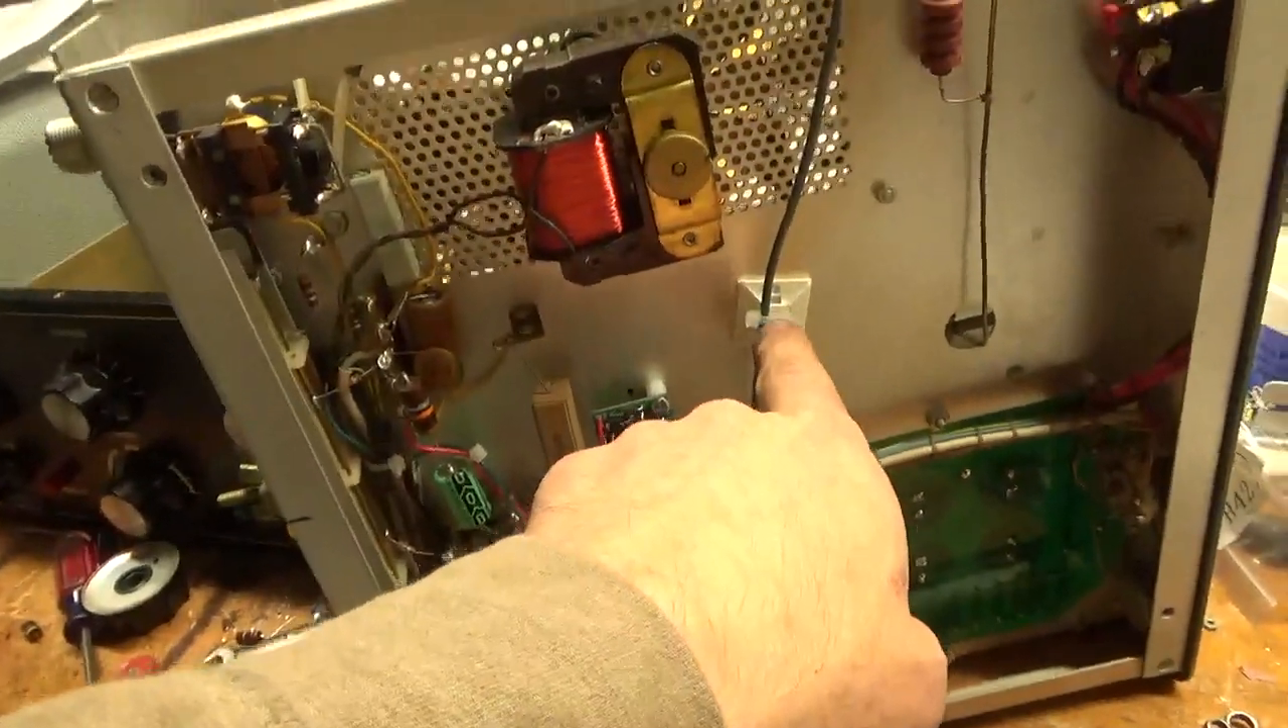I put this cable tie wire holder type thing in because I didn't want the B-positive flopping around.